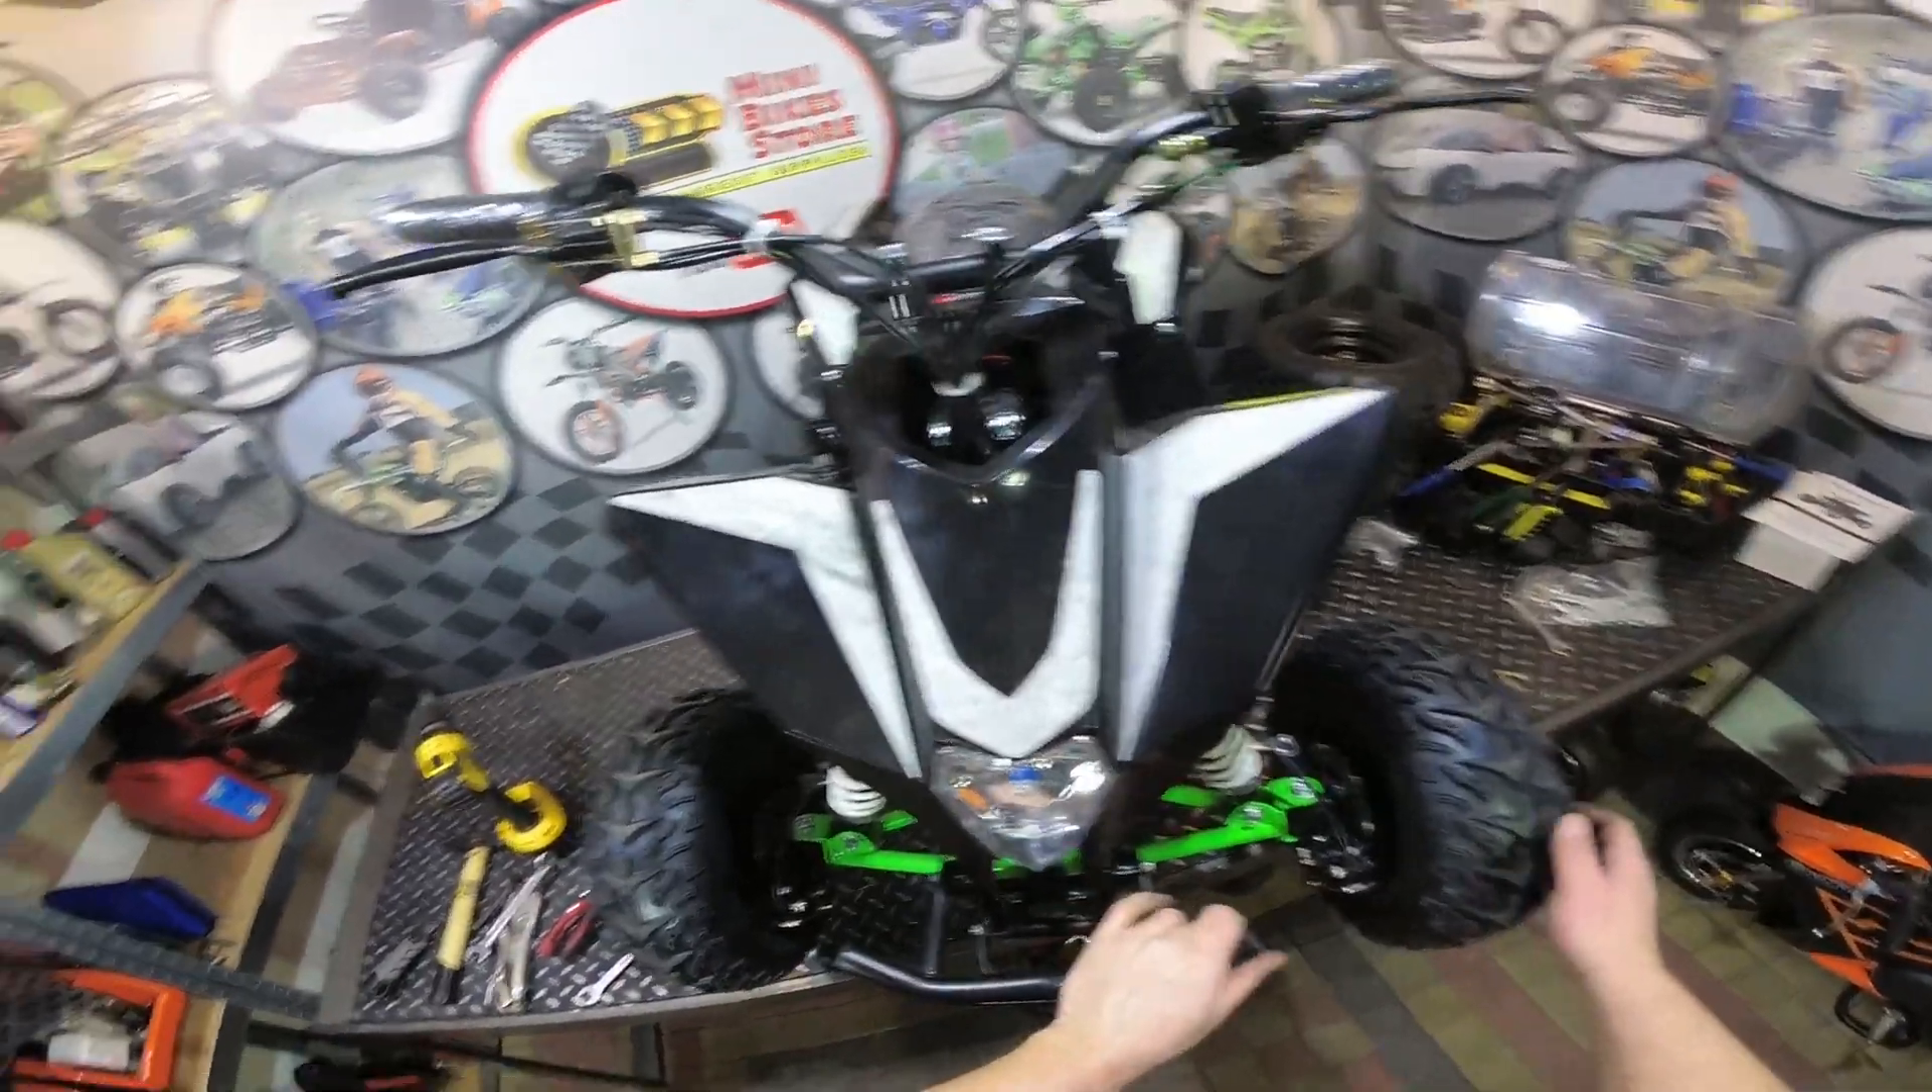So now we have the front of the quad fully assembled.